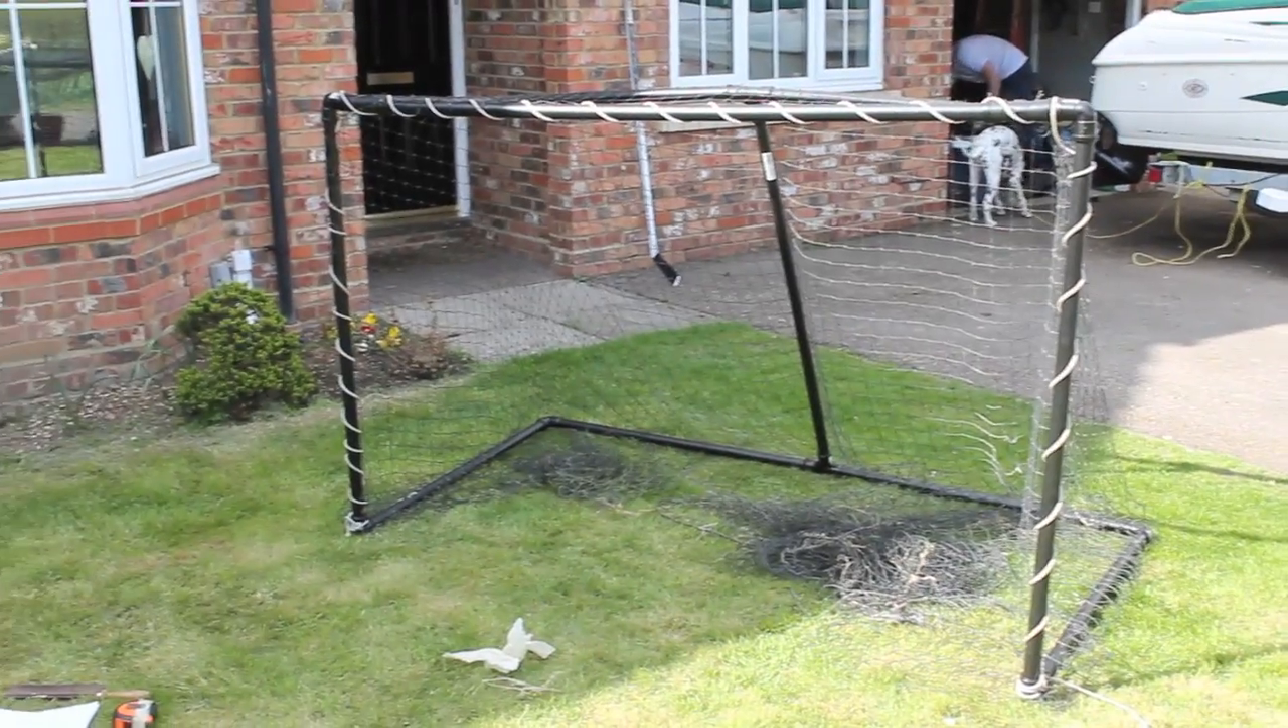You can see that we've just threaded some cable through the net and around the tubing to keep the net attached to the goal itself.